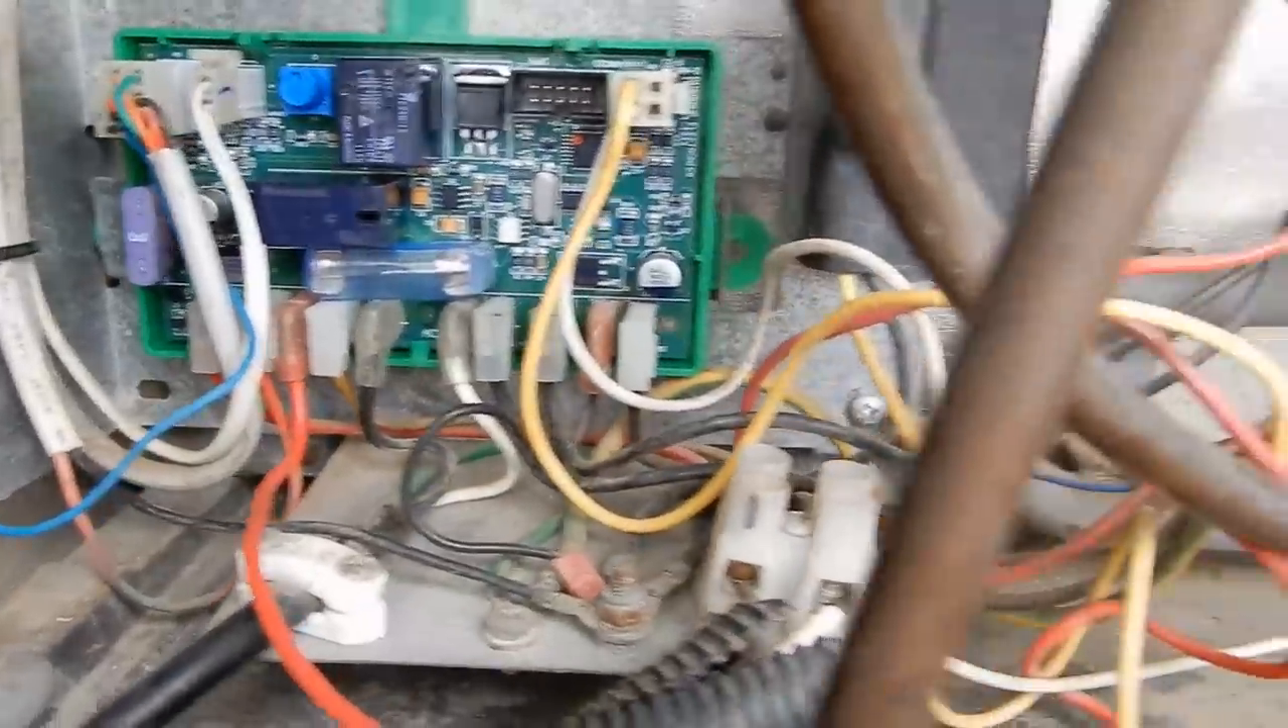All right I have the new circuit board installed all the plugs in place.